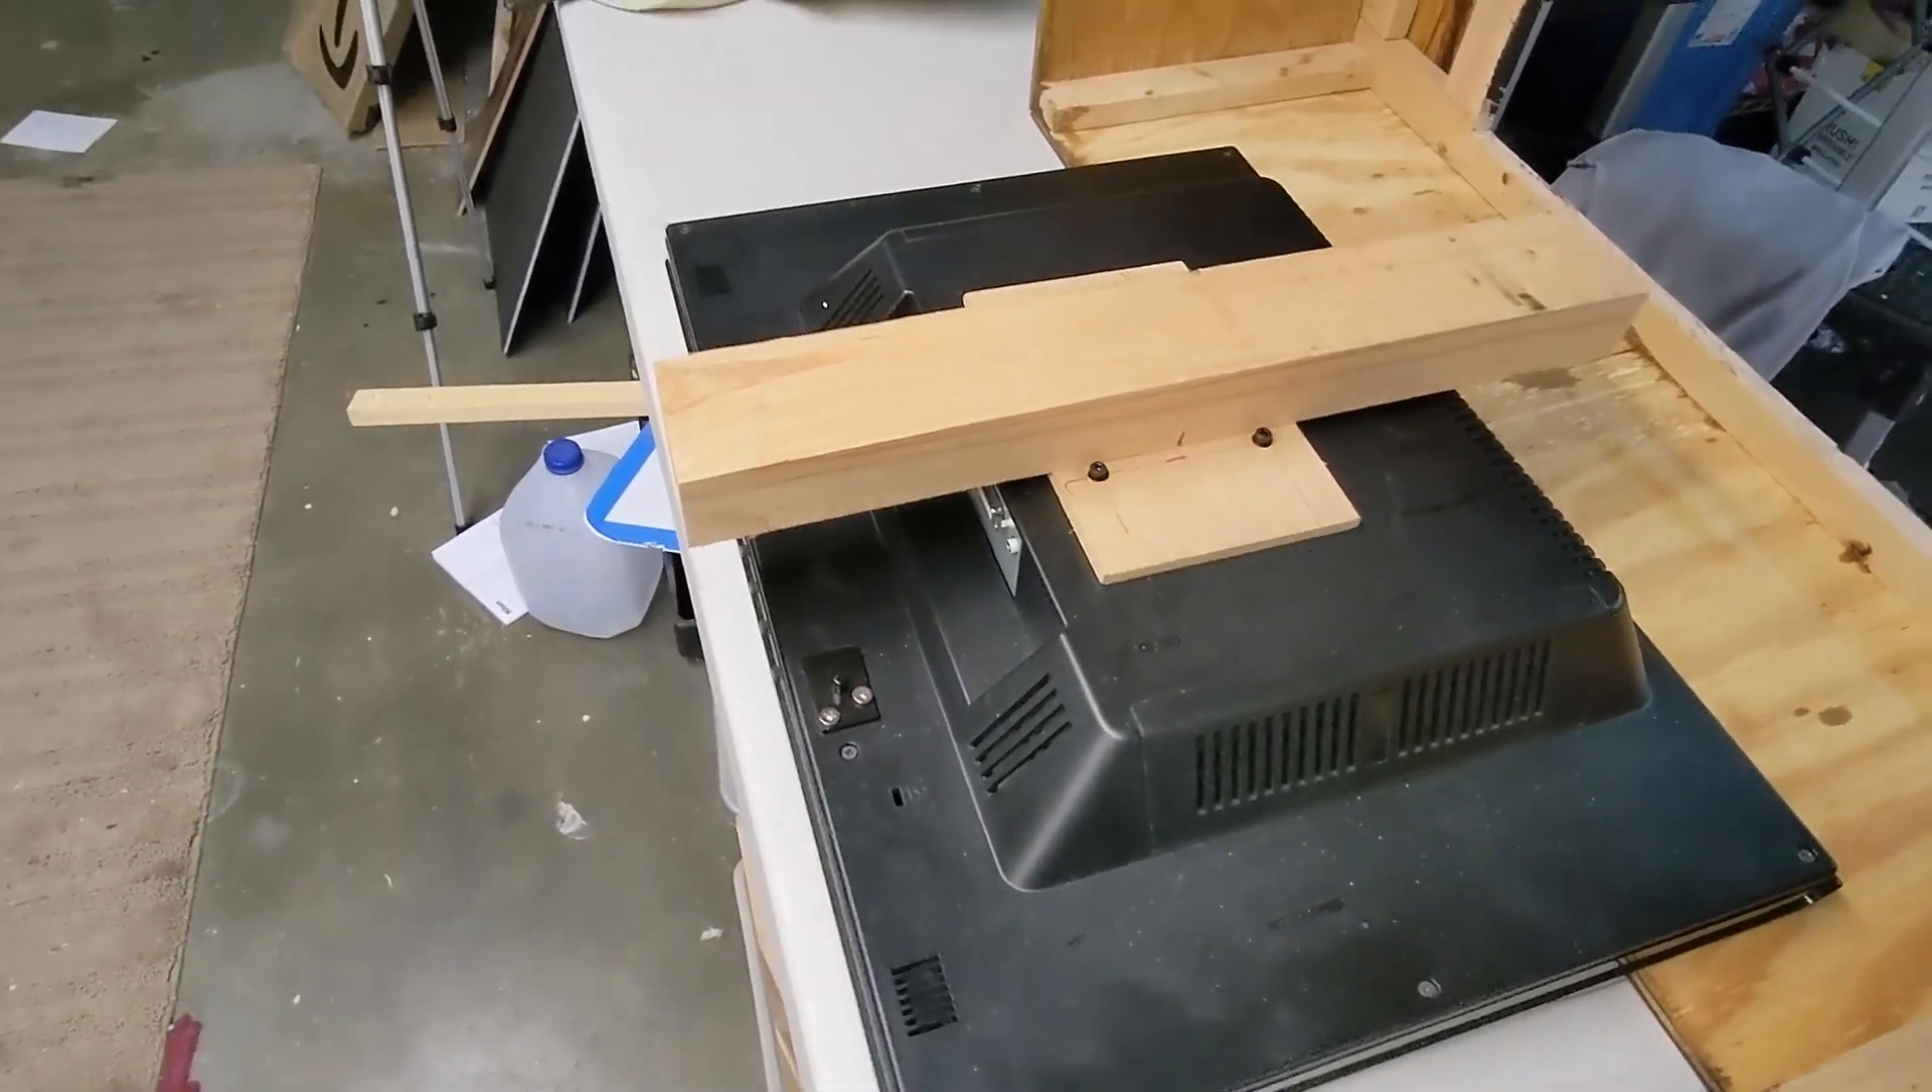Okay so i've attached the back piece and then attached the support.